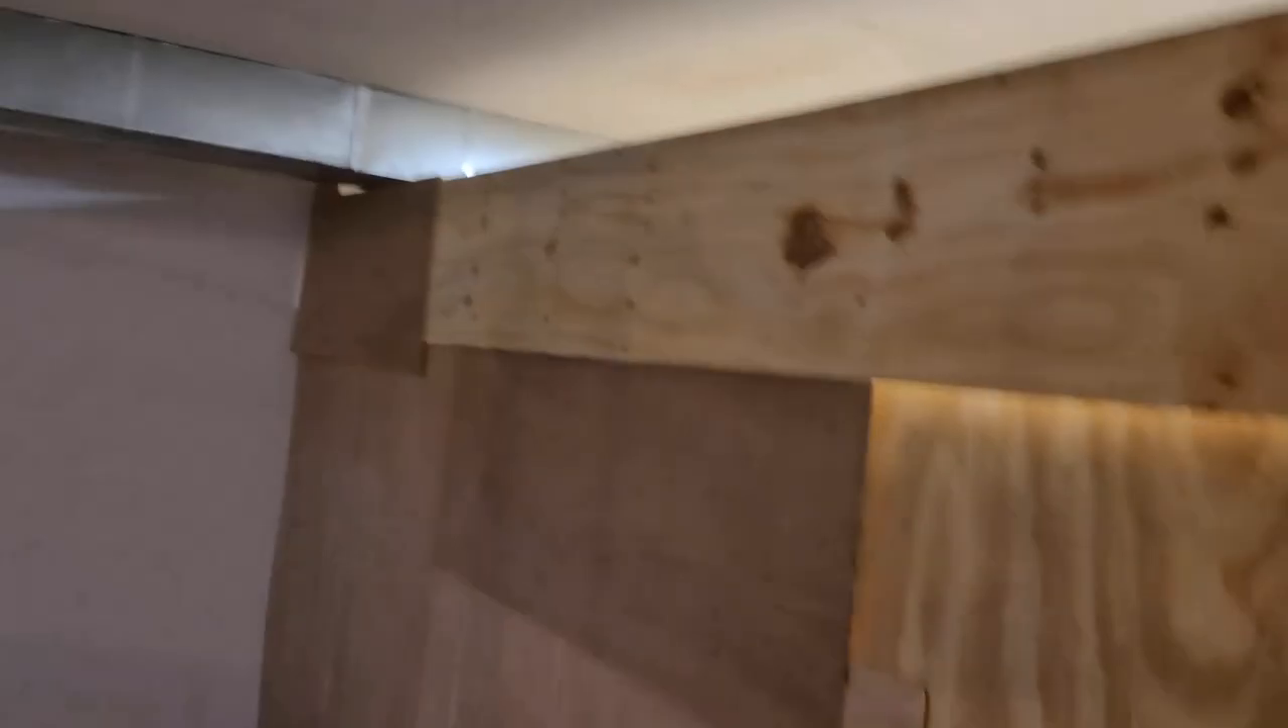All right guys we got some sheeting up here on this wall and let me tell you this is like a hobo wall on the downtown area of downtown.